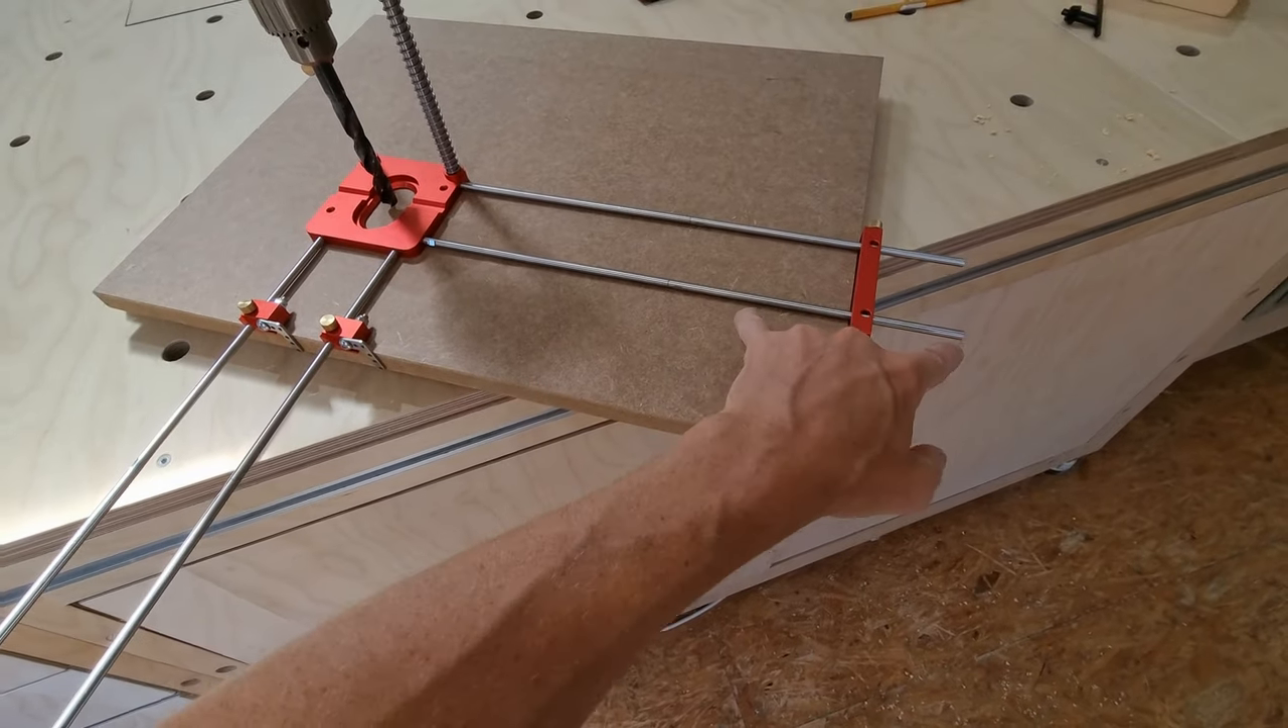Here's all the guides in place.